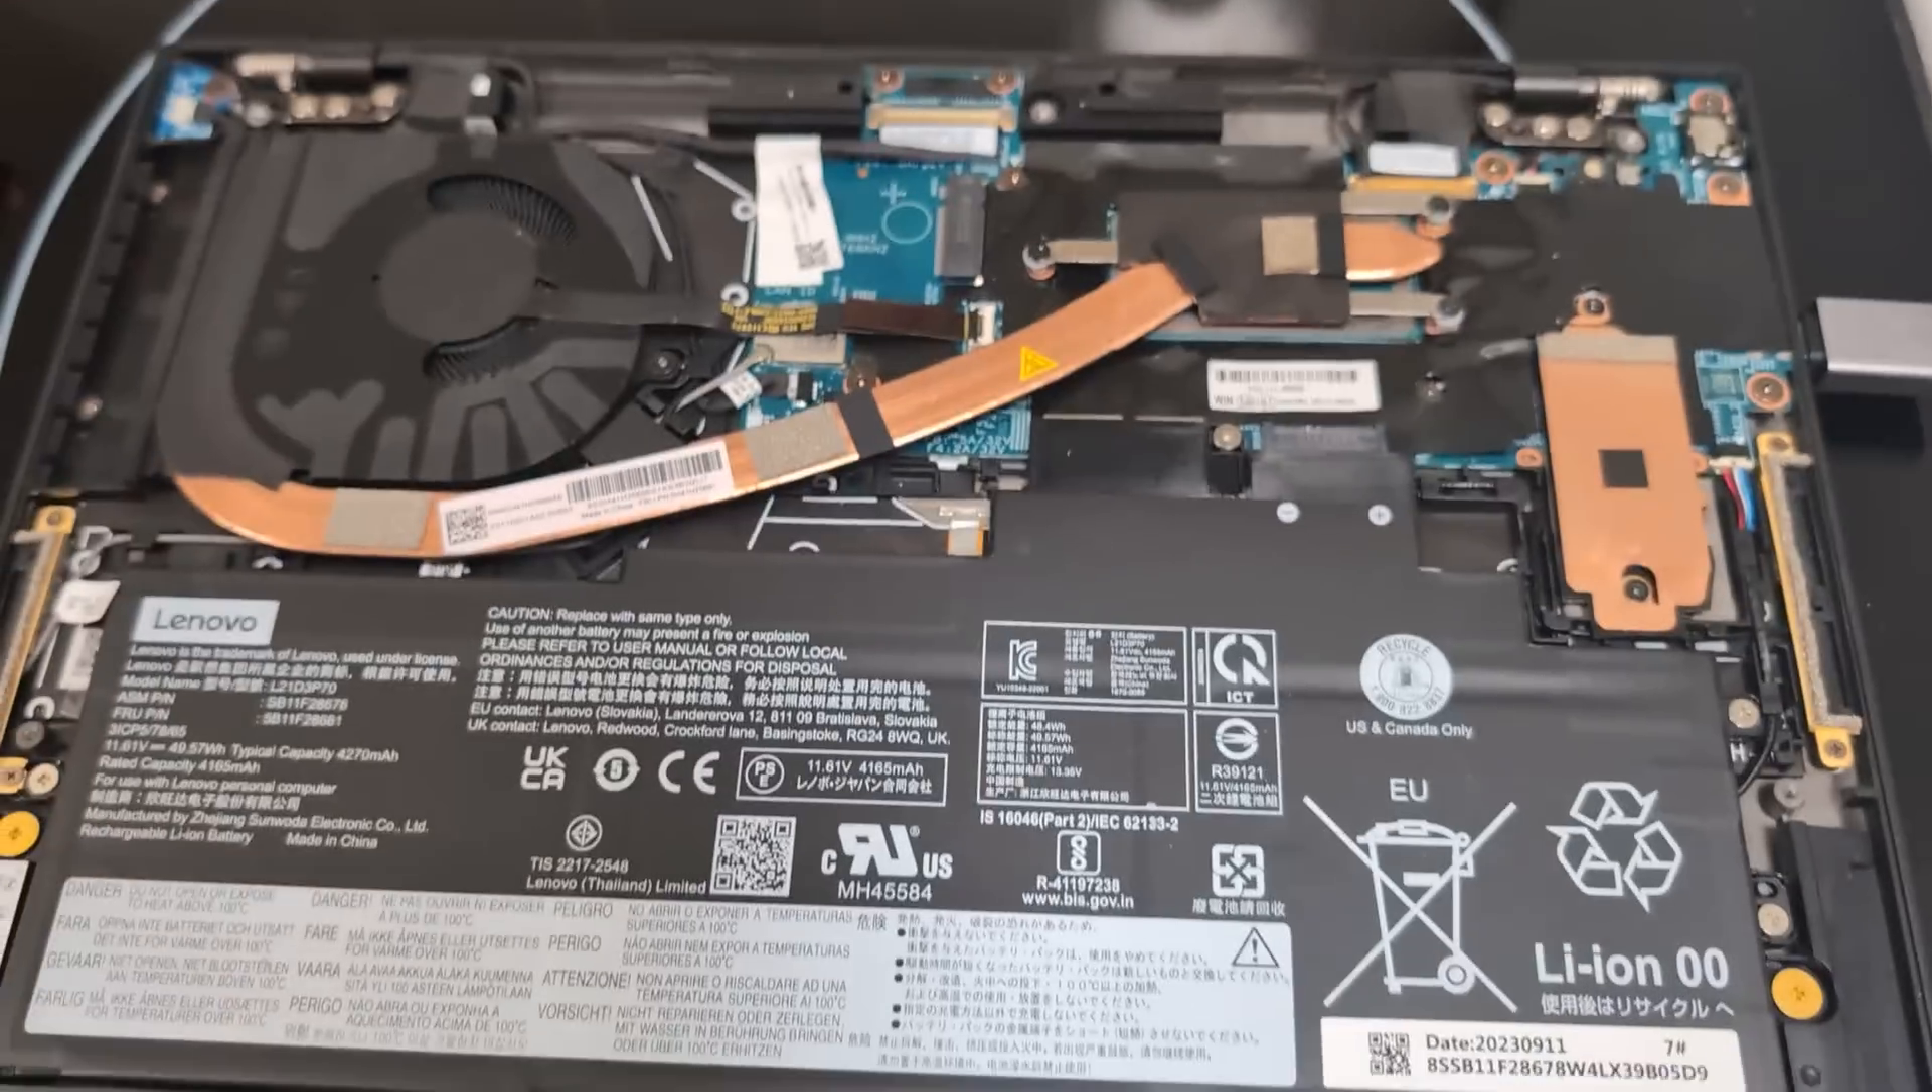As you can see here I have the laptop disassembled.